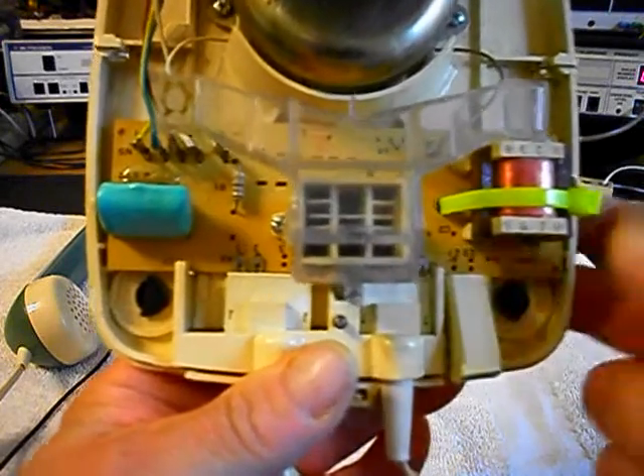Now, on the transformer, we went ahead and installed our tie.